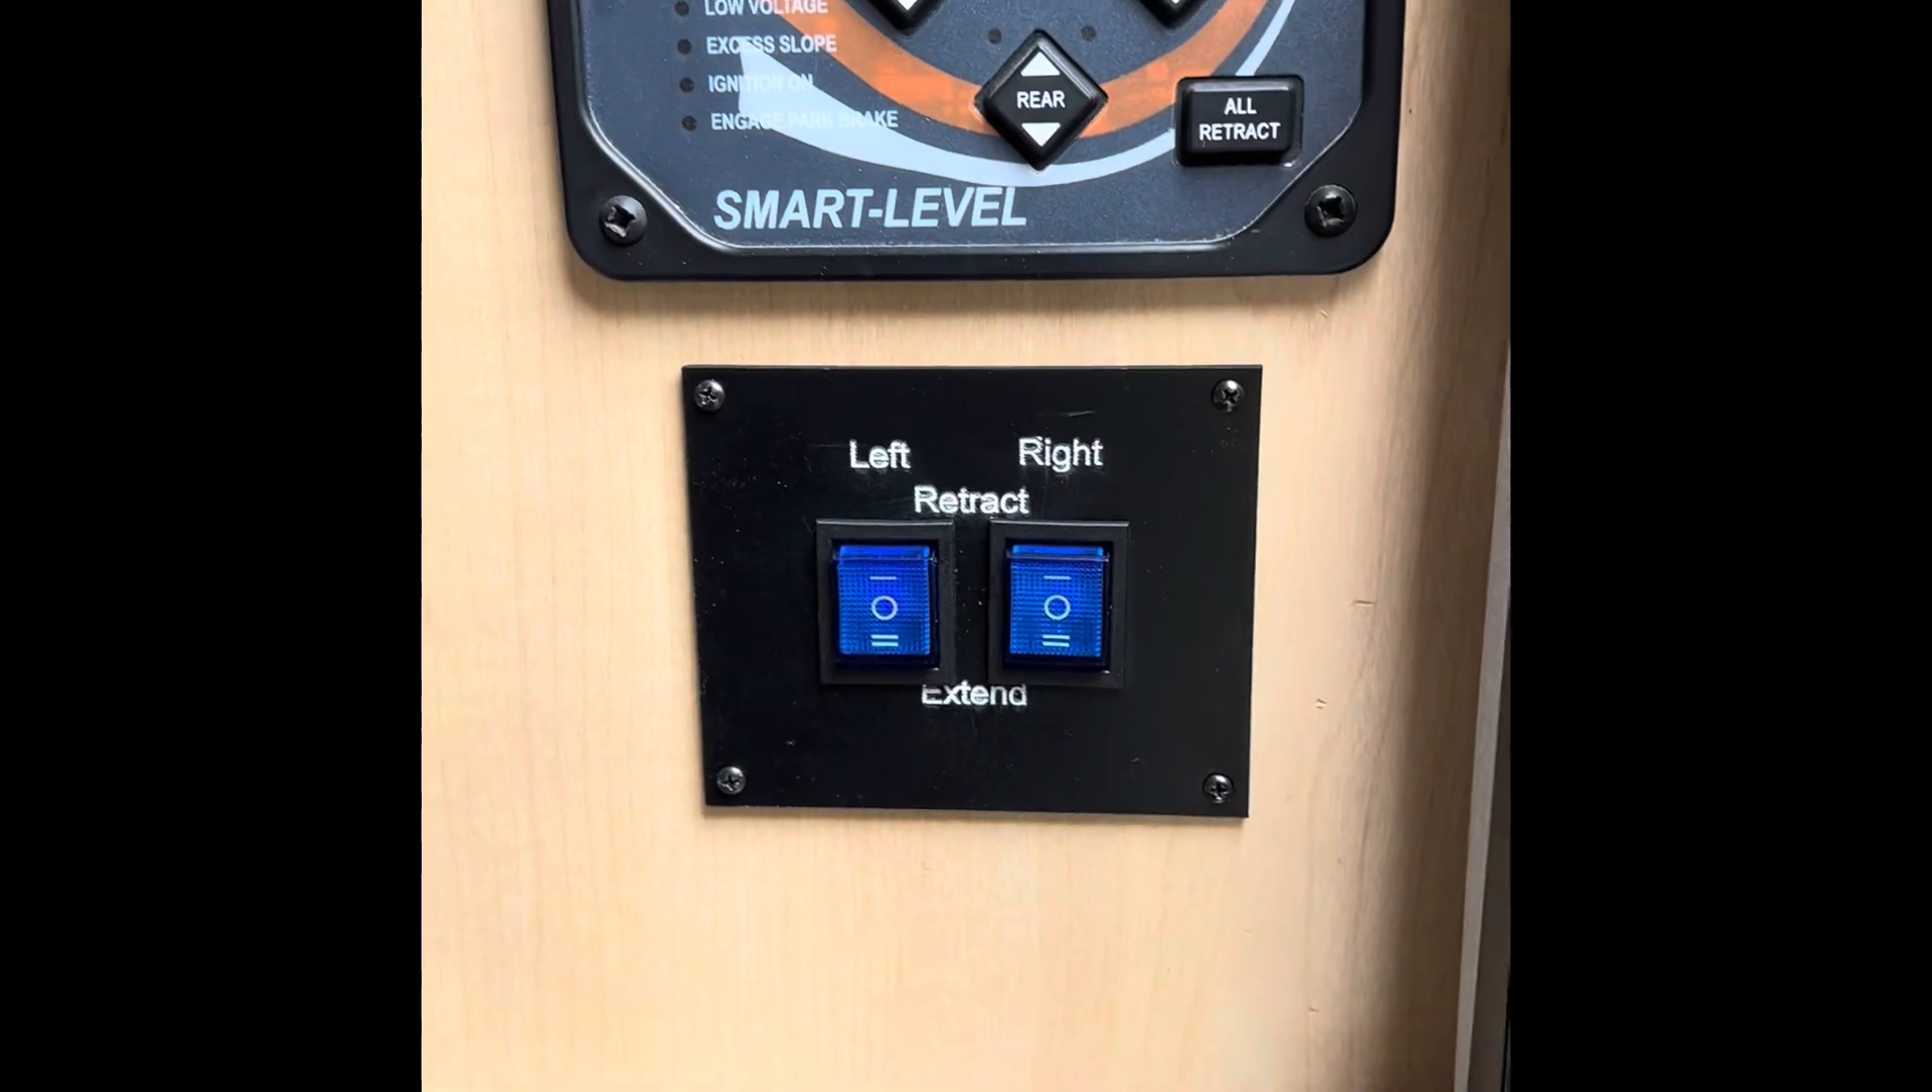This is the control panel installed right below the equalizer jacks.